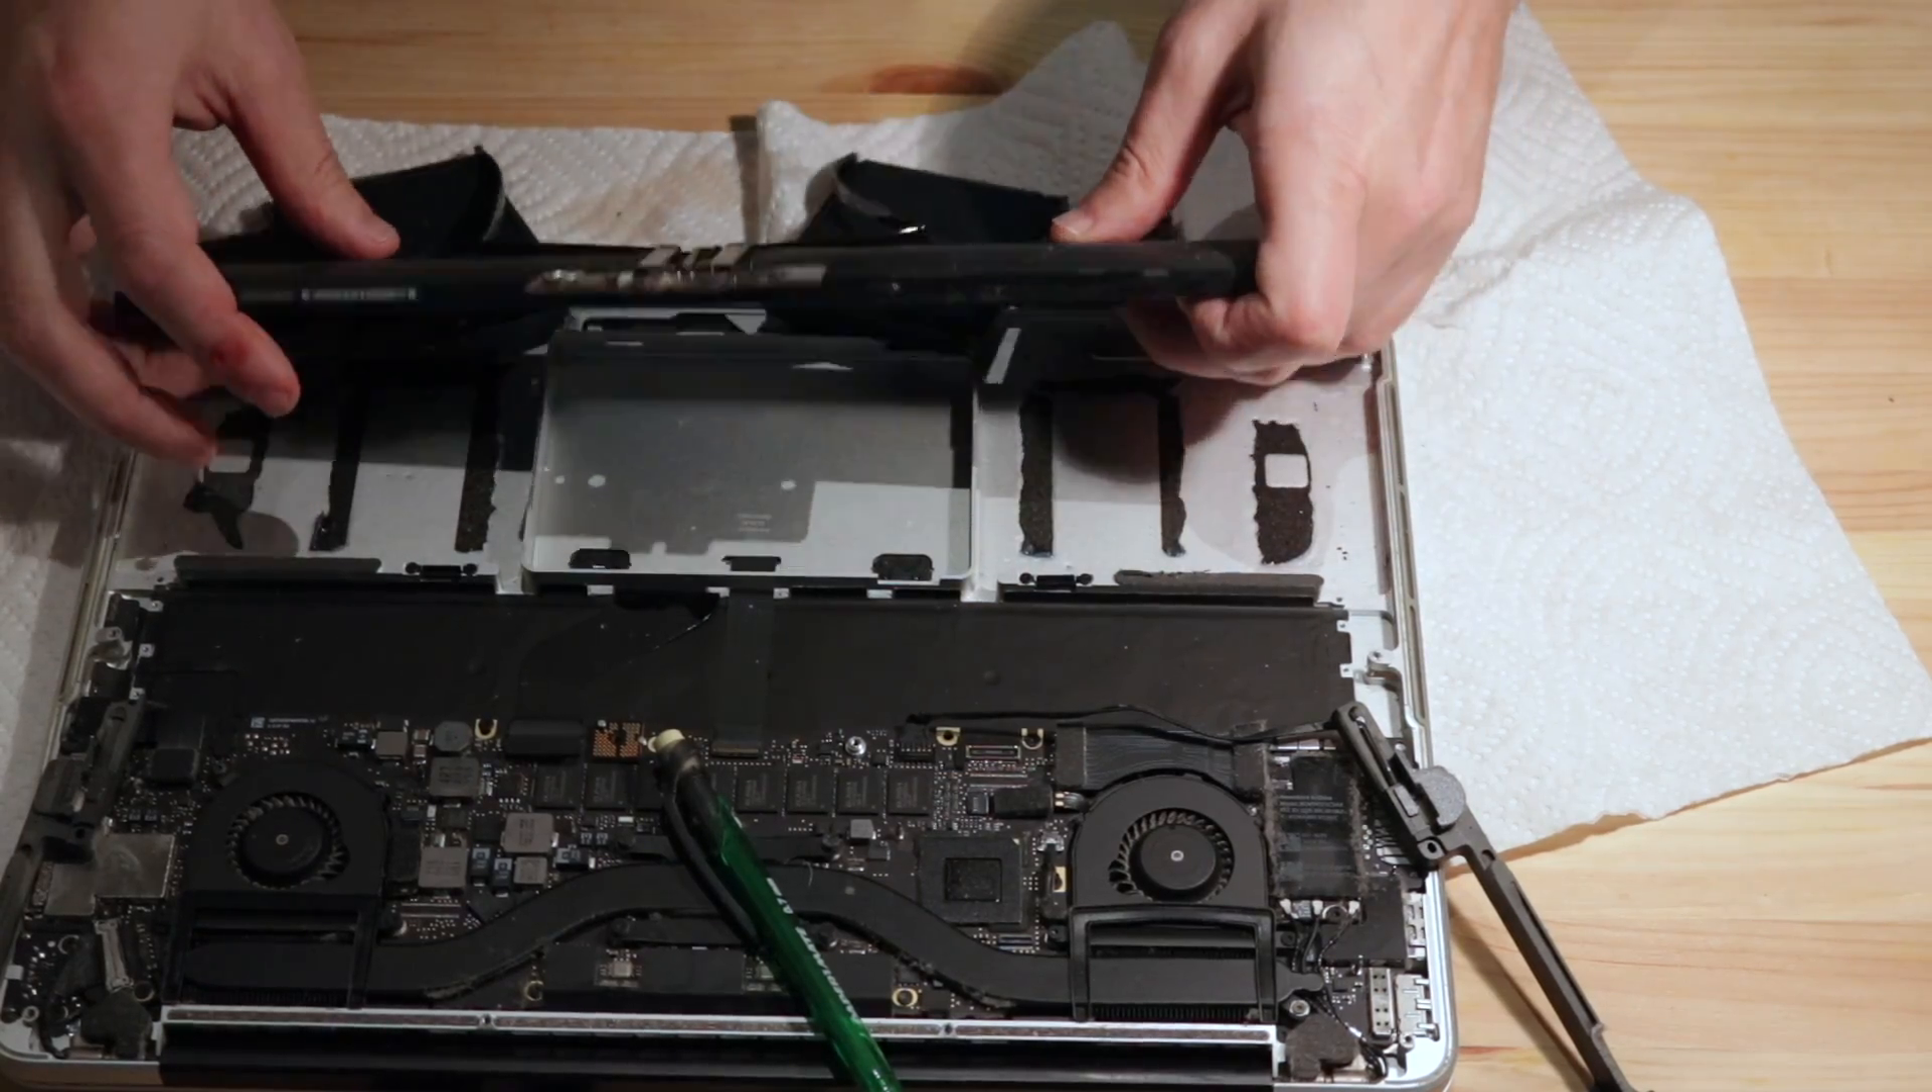But then bam, old battery has been removed.